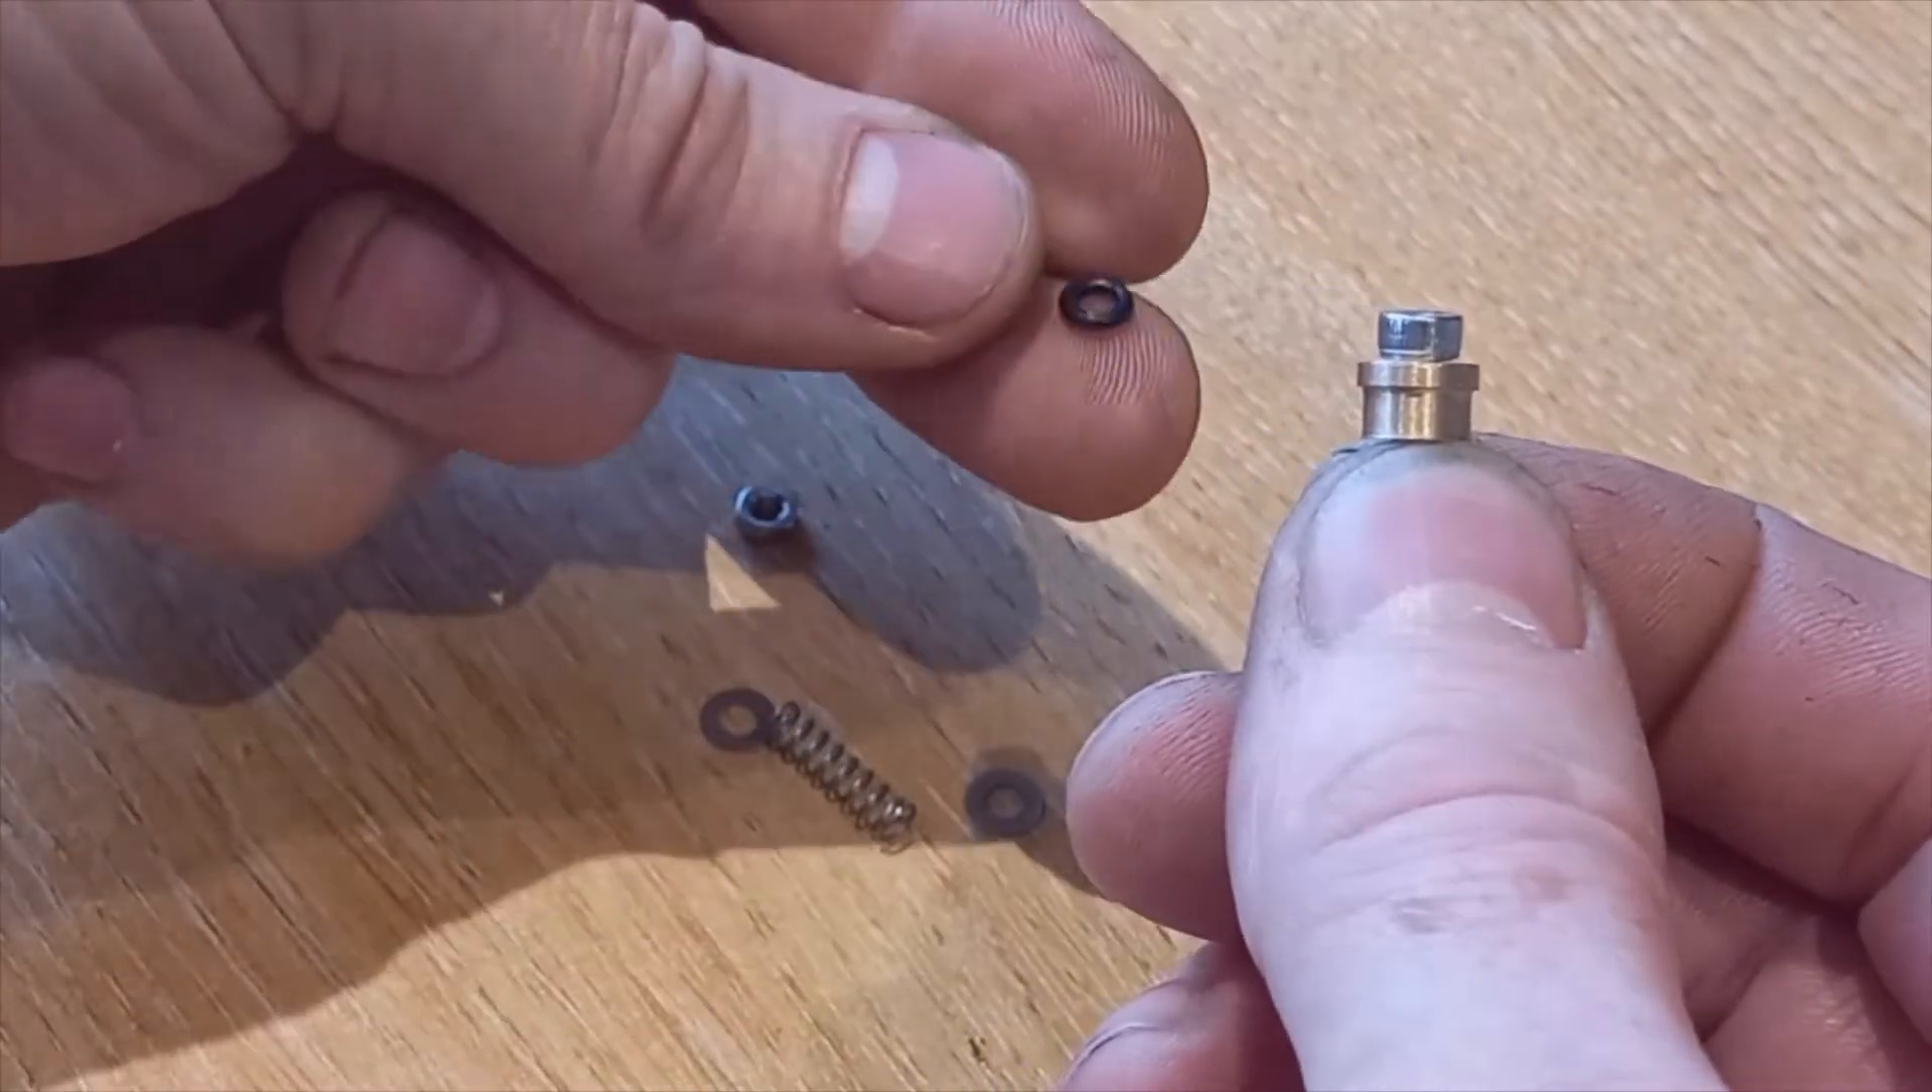Also, because this is going to be soldered in place, I'm not going to put the little rubber o -ring on just yet because it will melt.